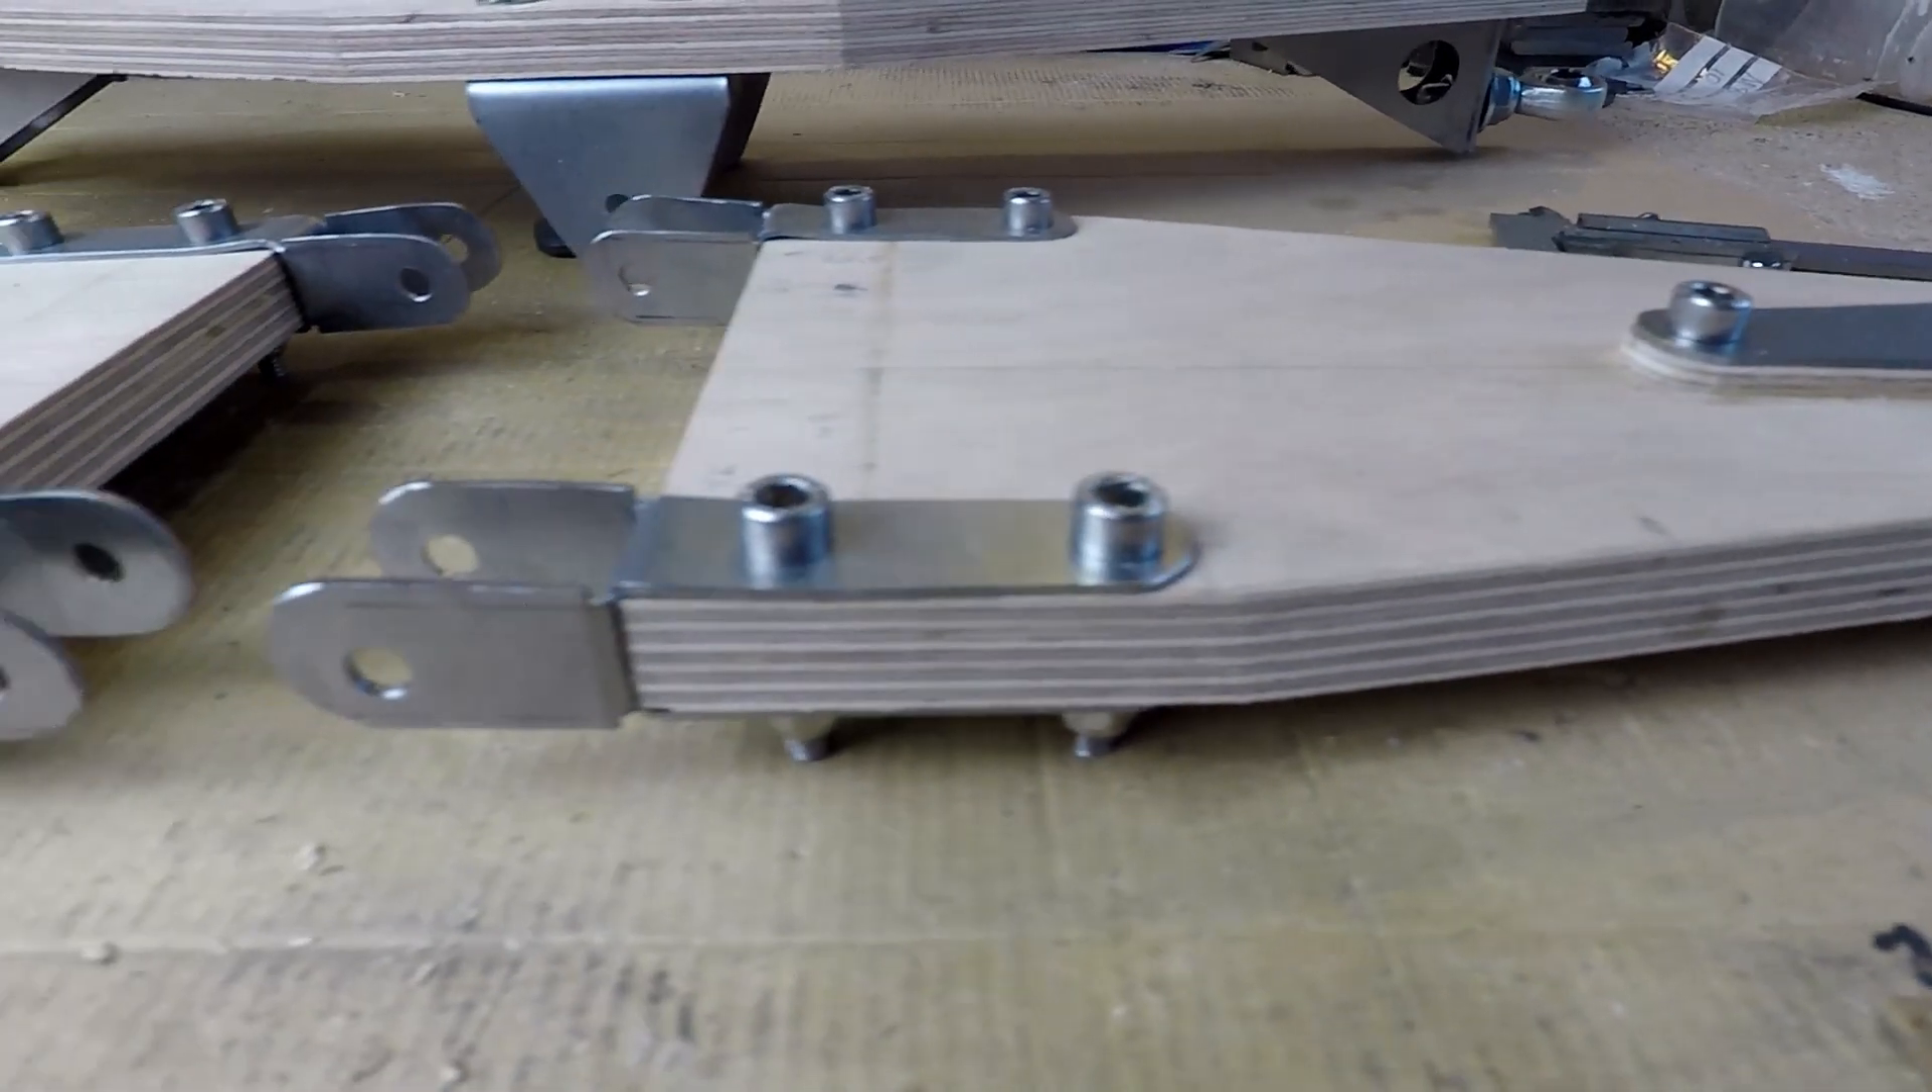So these are all the sheet metal components bent up and bolted into place.